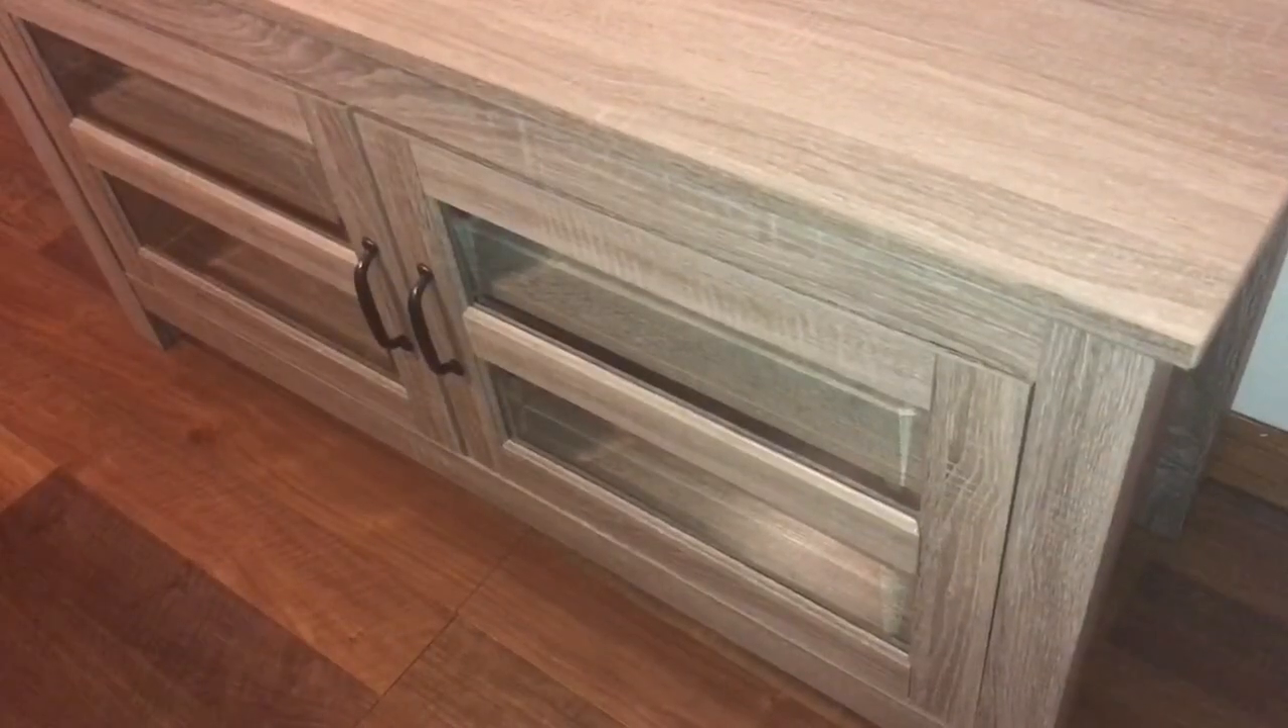This is how the Walker Edison TV stand cabinet looks once it's put together.